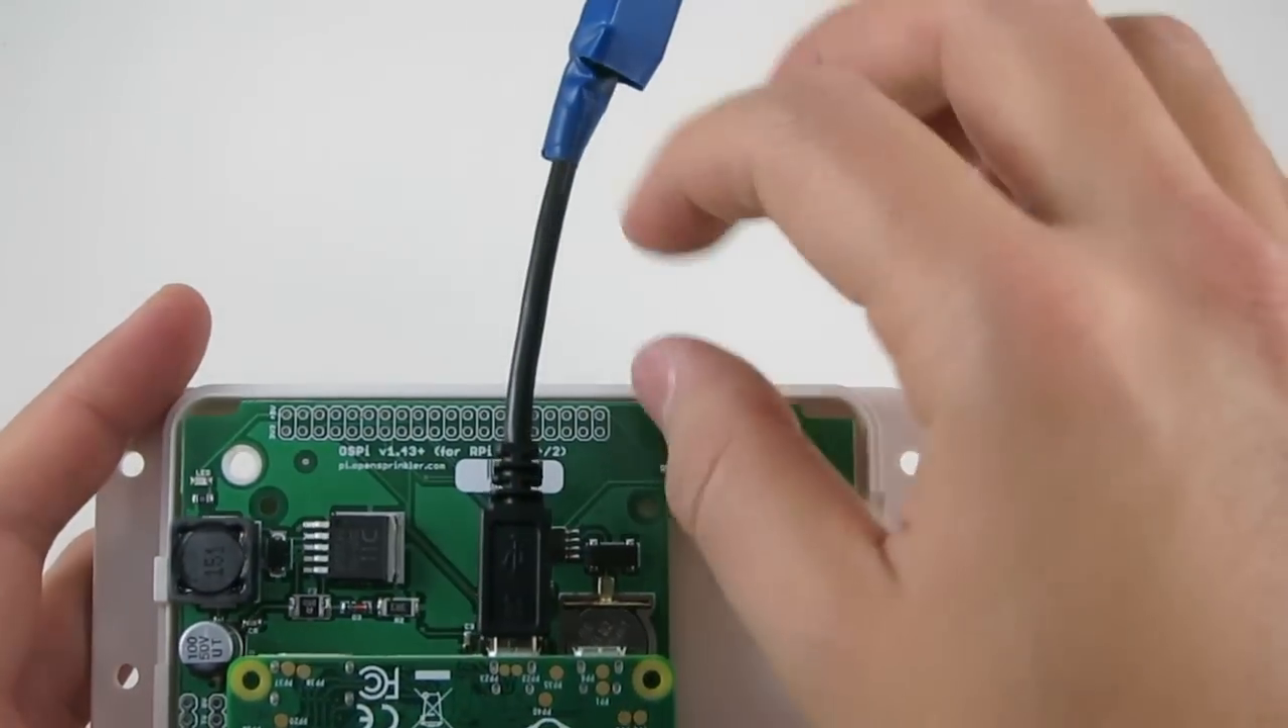Now, because this is a self-made cable, it sort of sticks out of the enclosure.